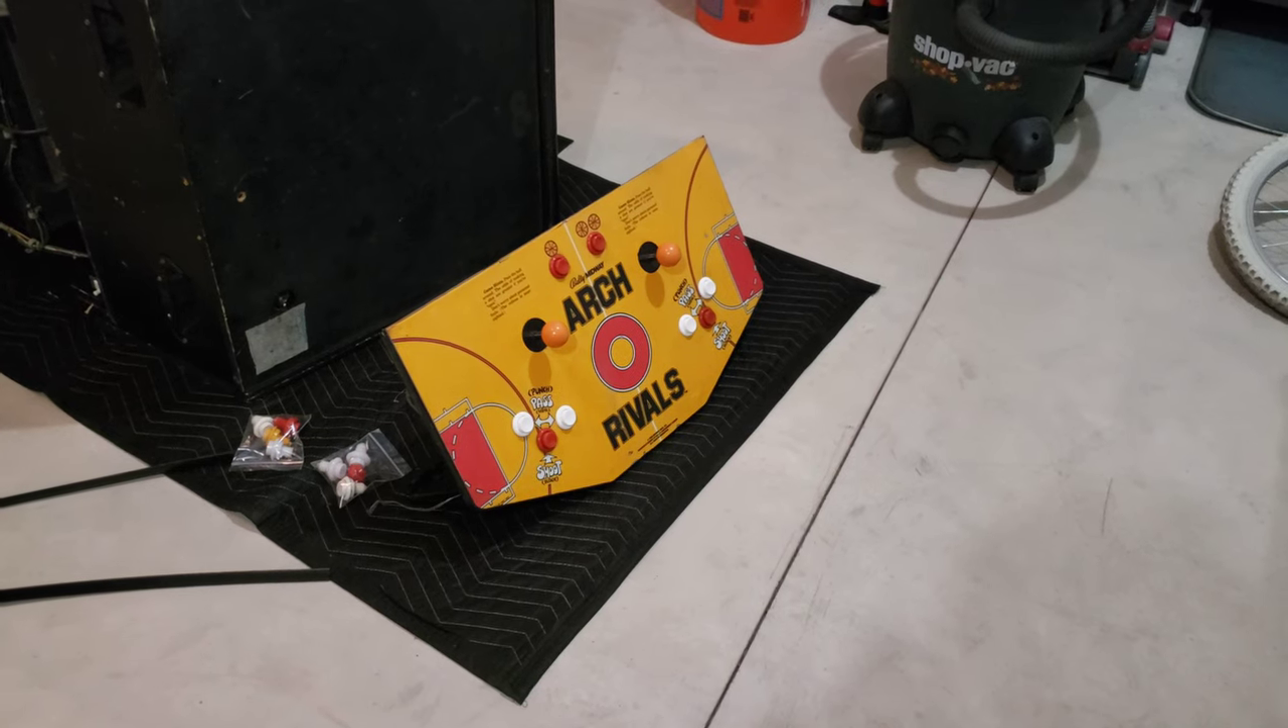We got the control panel all put back together. Got the correct buttons on there. We got the joysticks cleaned up and looking good. You know, the control panel is ready to go.